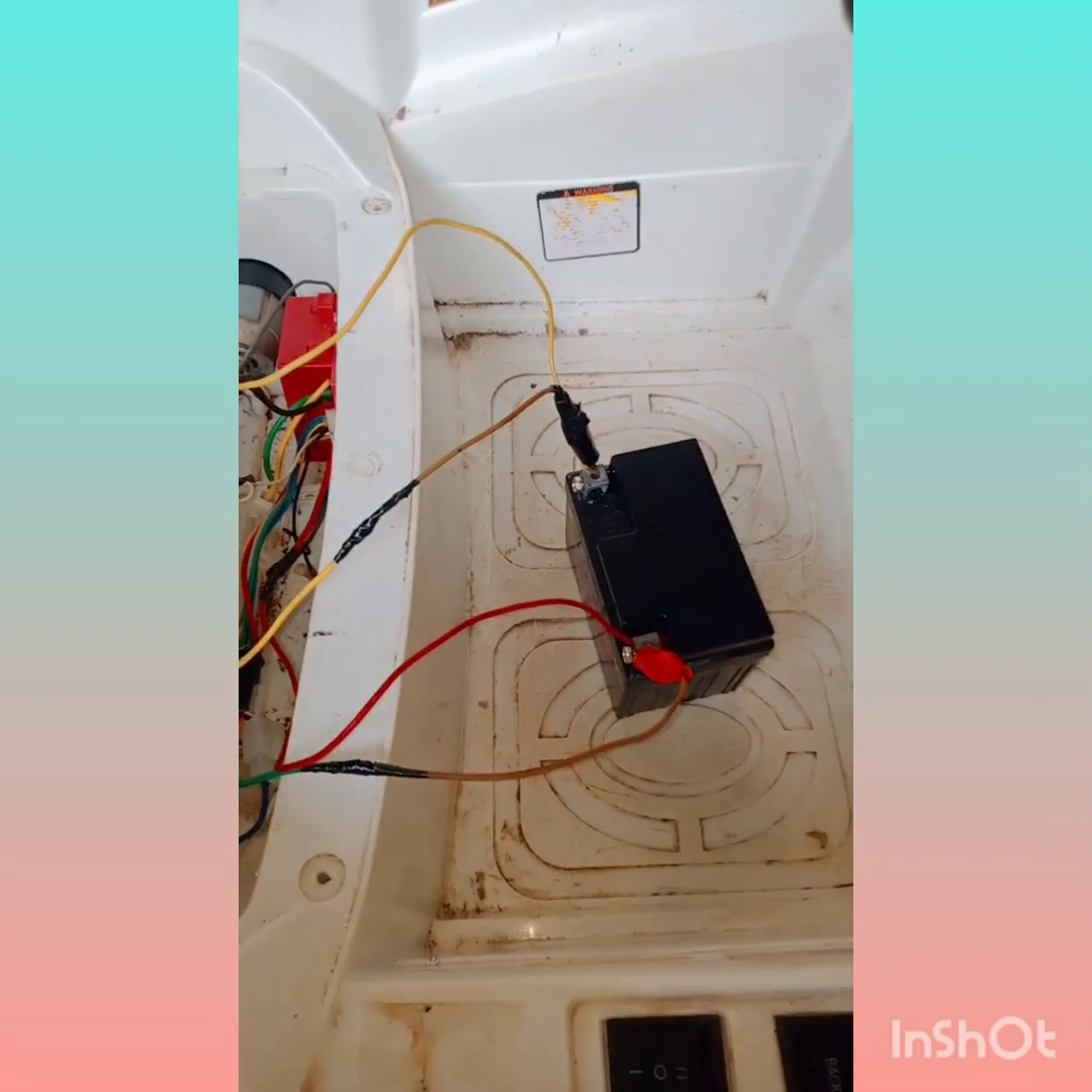Ini kabel yang sudah Kabel yang sudah Saya pasang Dengan aki.